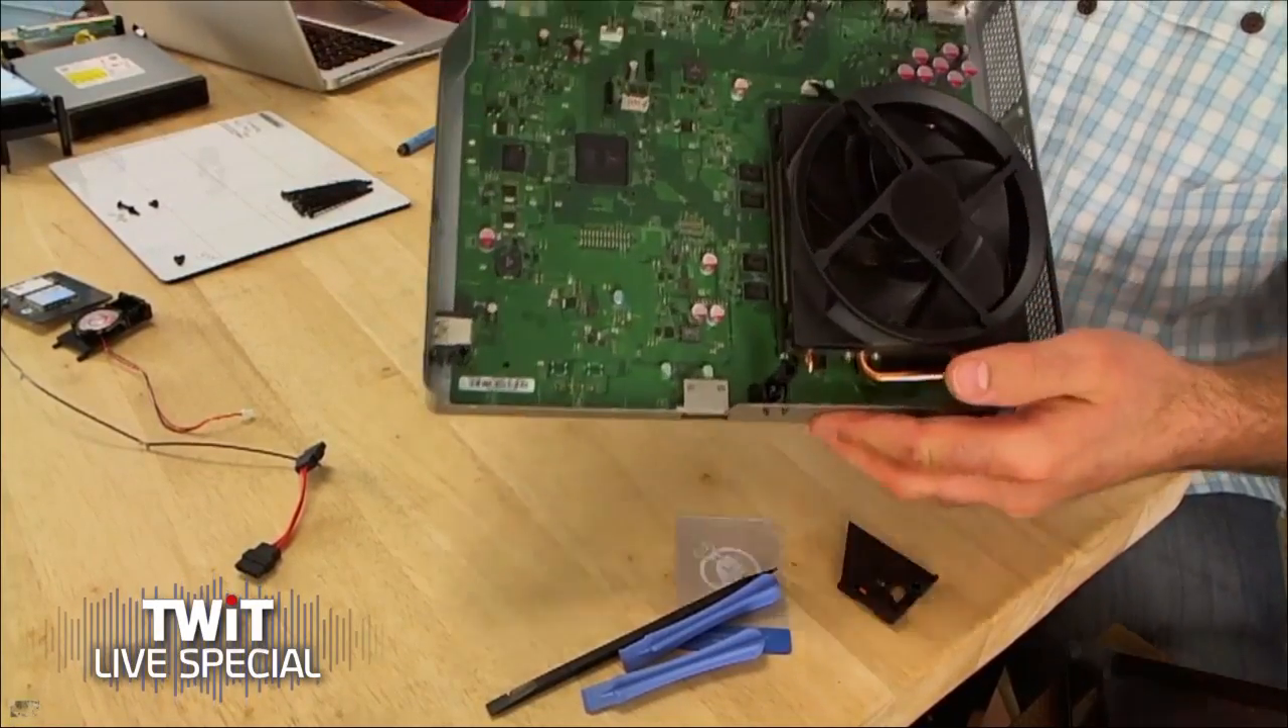What we have left now is the fan the heat sink underneath and then of course the cpu and motherboard.